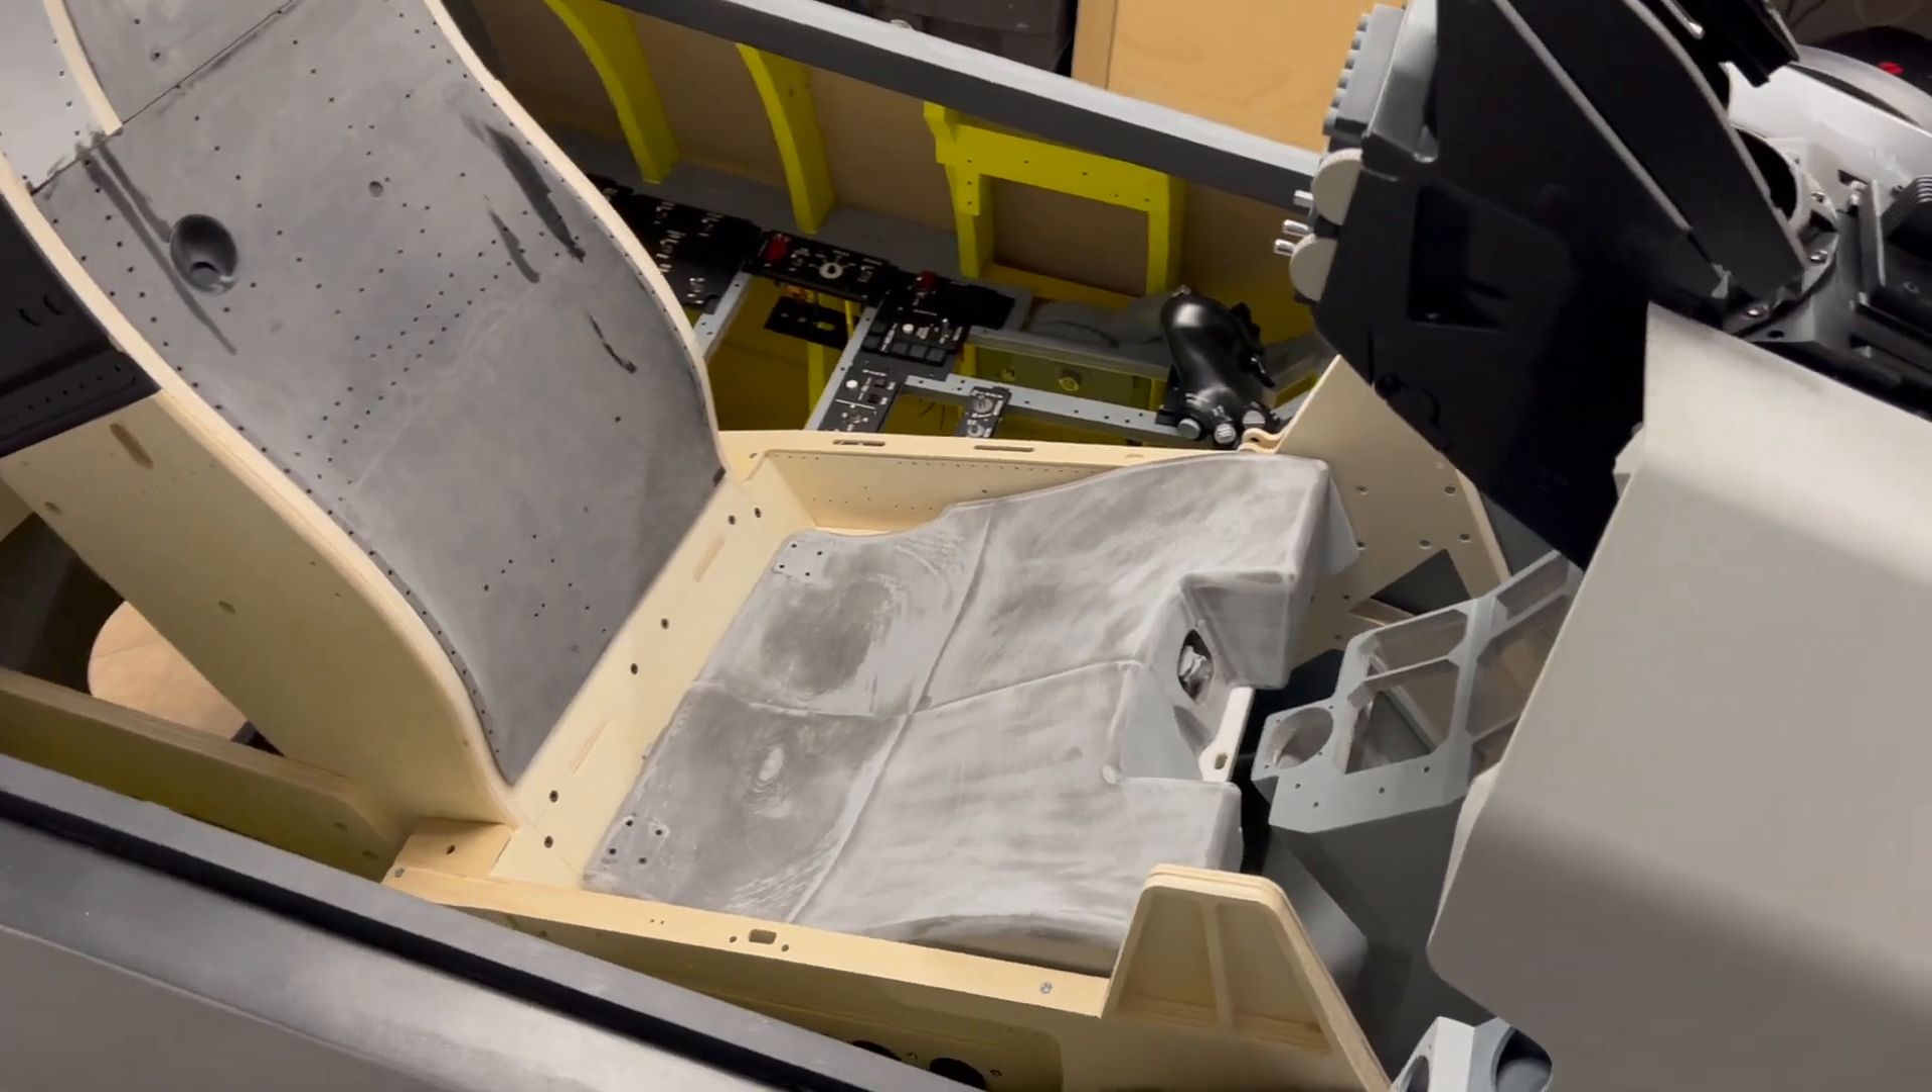And there it is. That's the seat finally installed into the pit and it looks great.